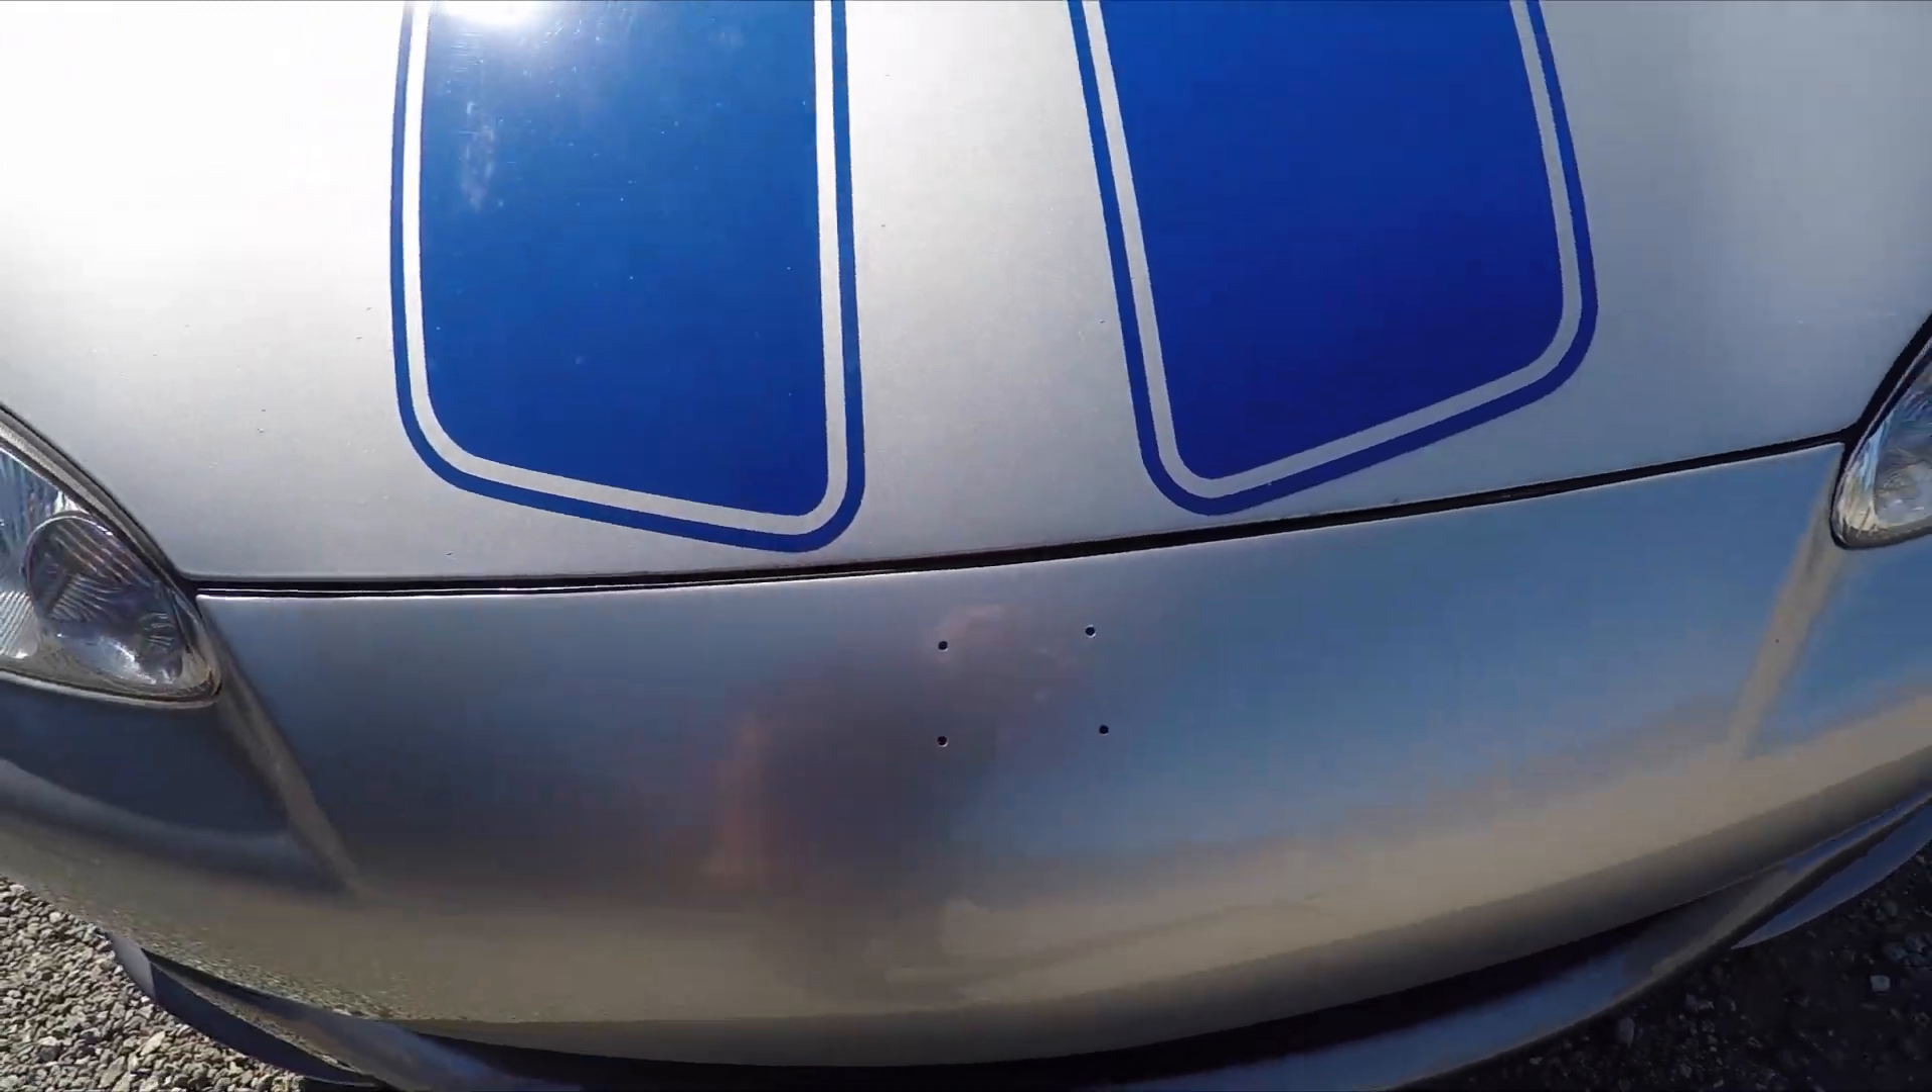Still need to put the Mazda logo on the nose.